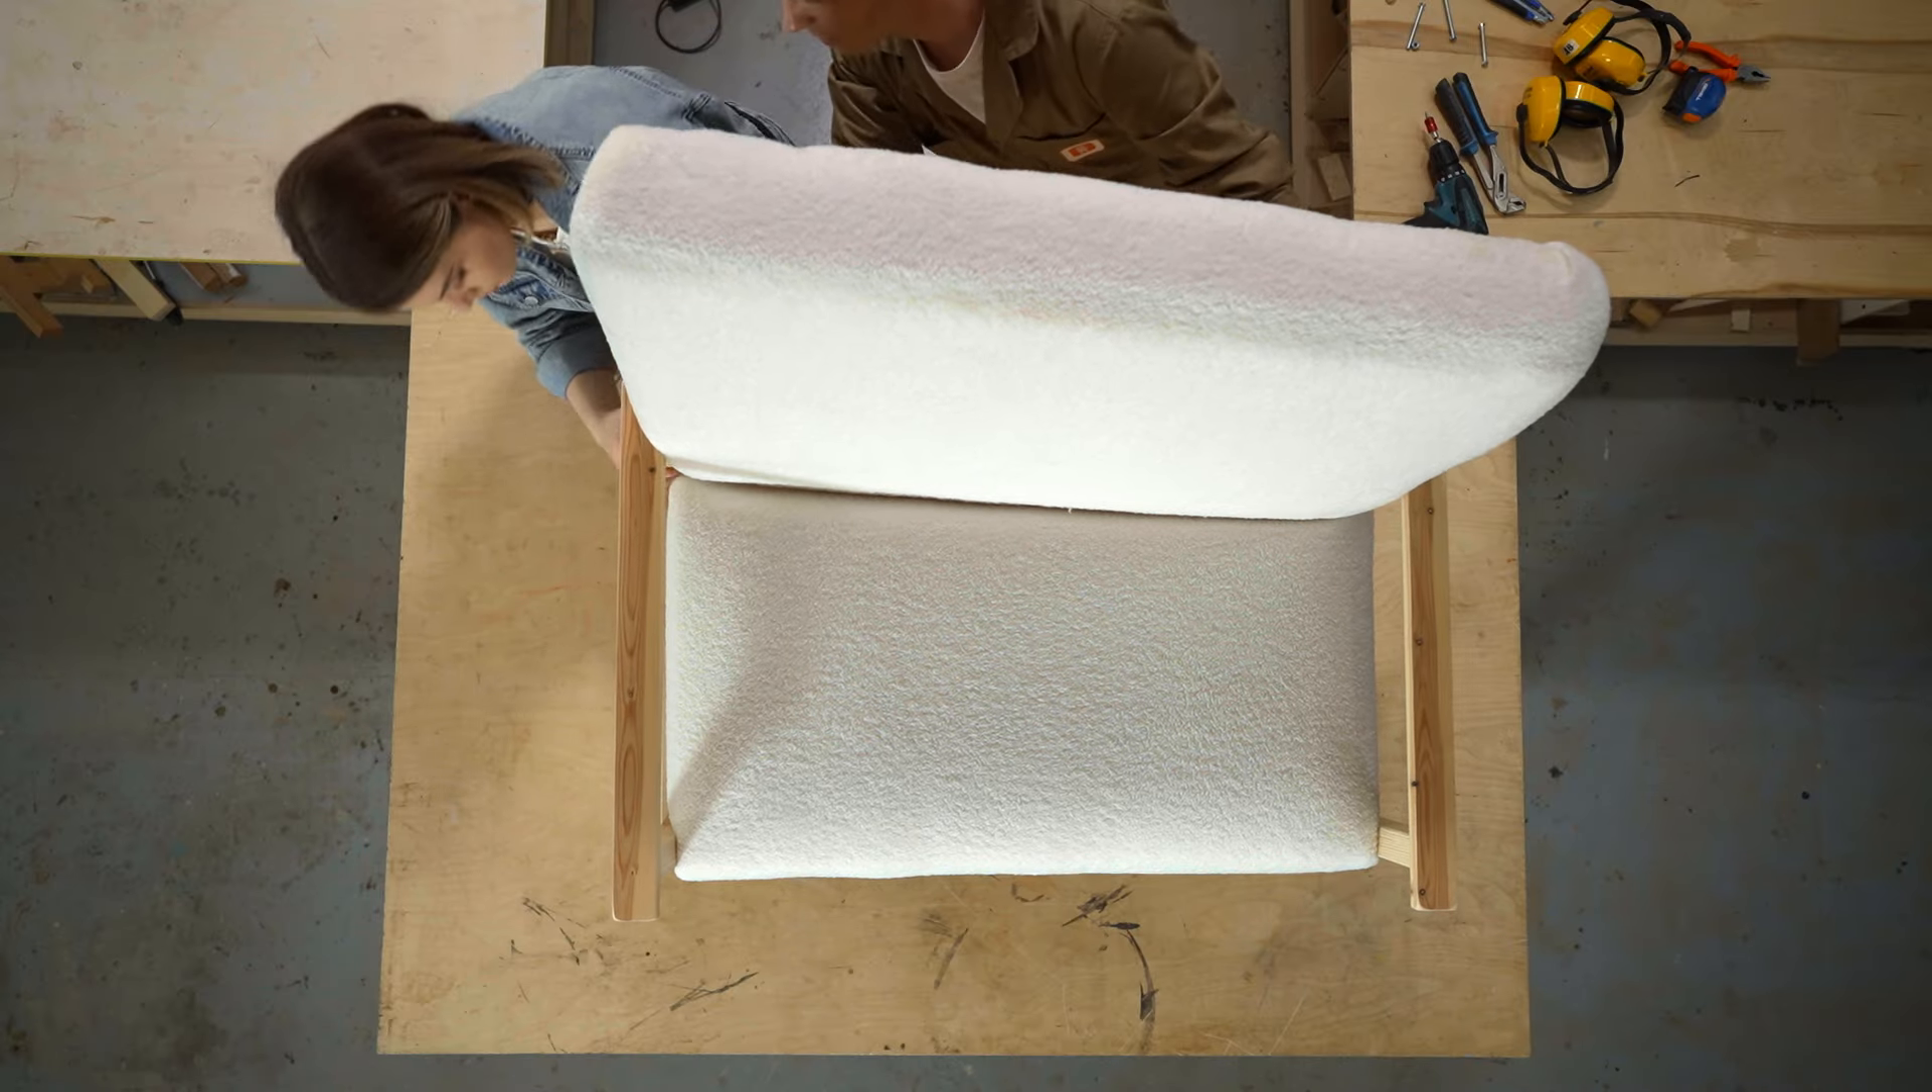Осталось установить спинку на место, и можно будет наслаждаться финальным результатом.